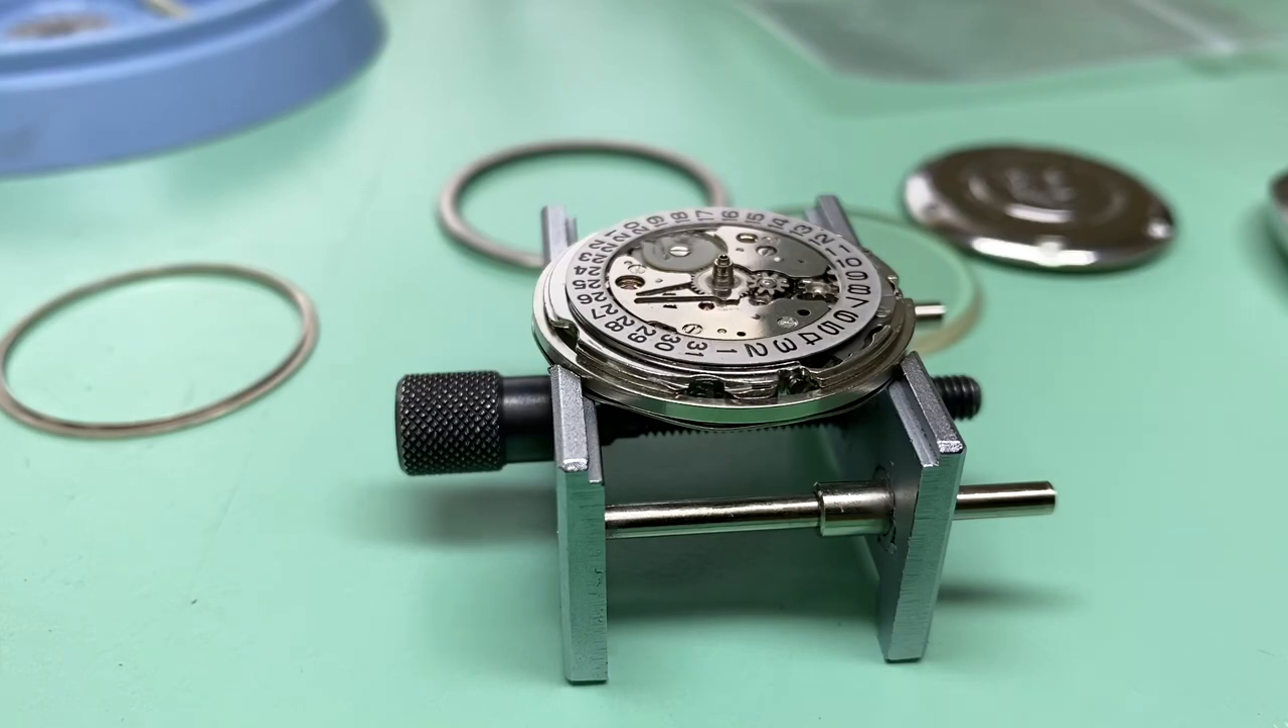So now the dial side of the movement has been assembled. So we can see that all the calendar work has been put in place and everything's there.